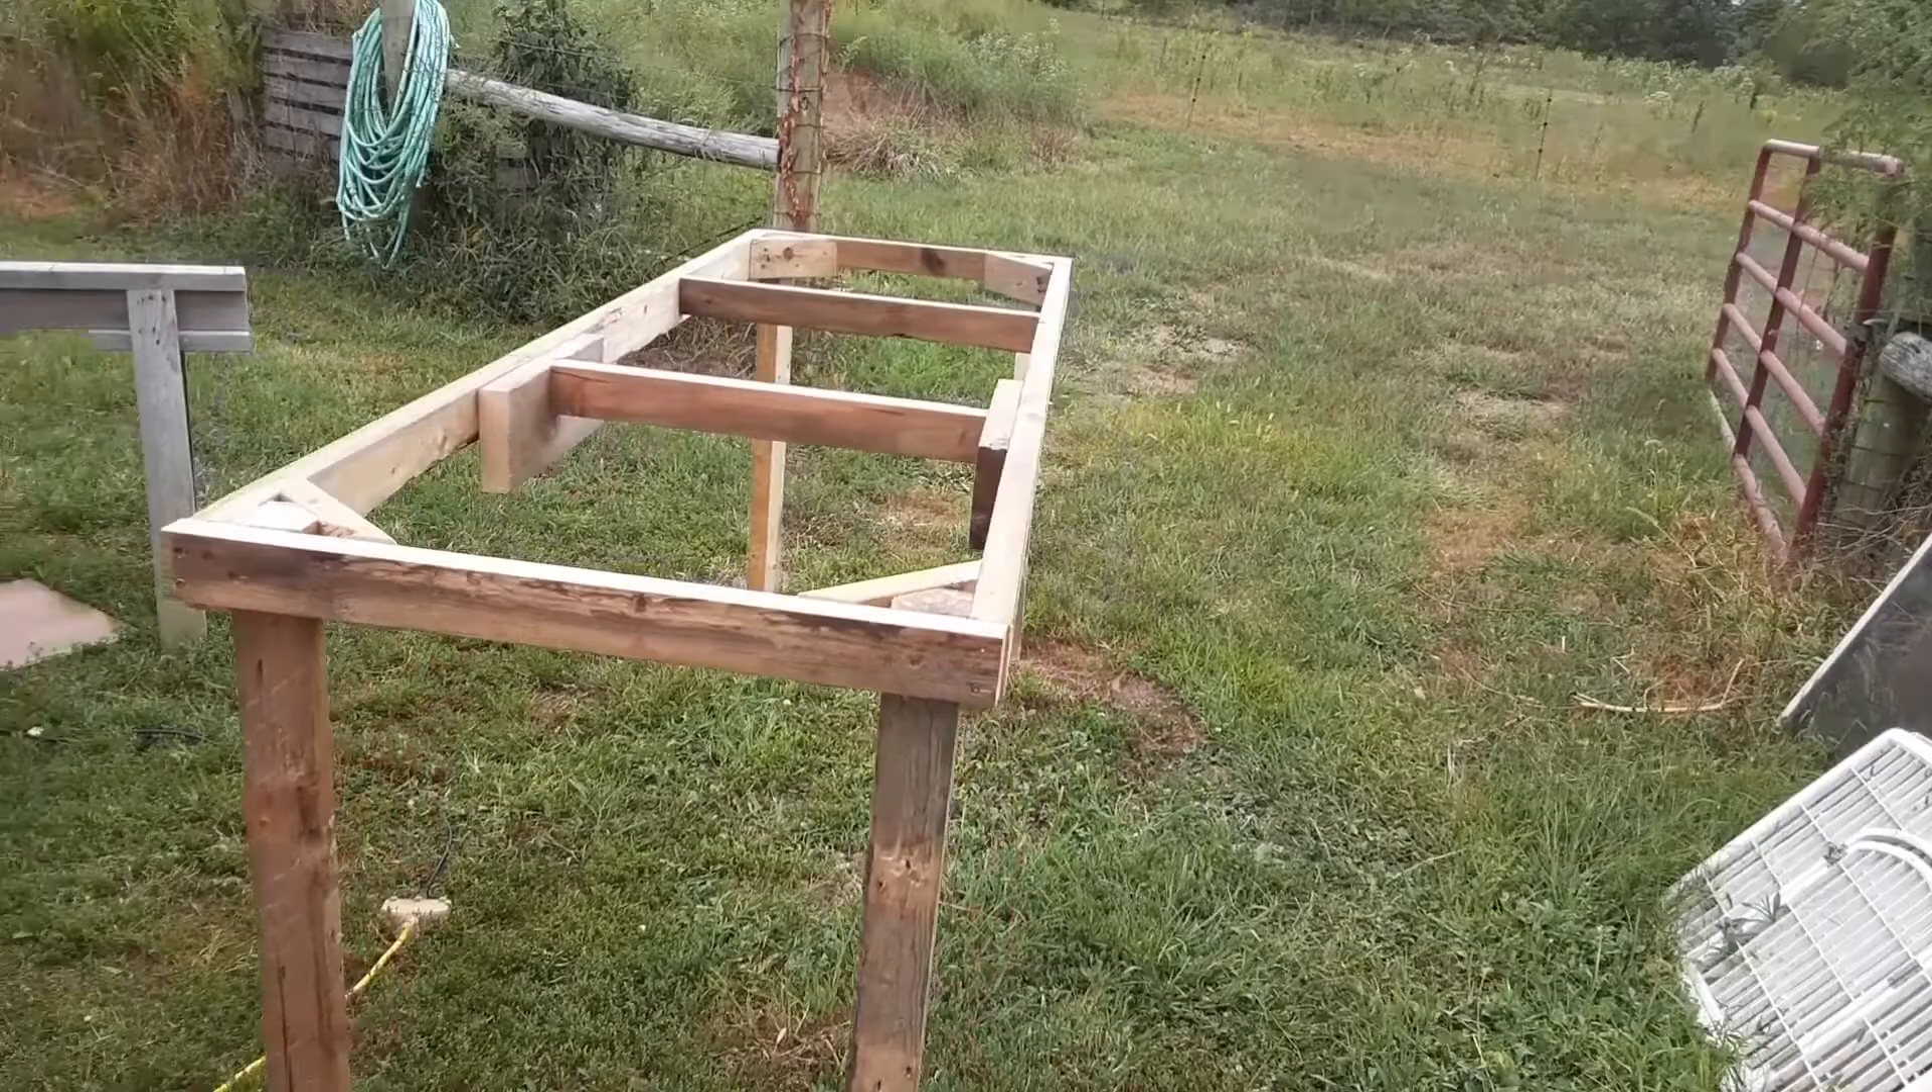I now have a stand for a rabbit hutch.